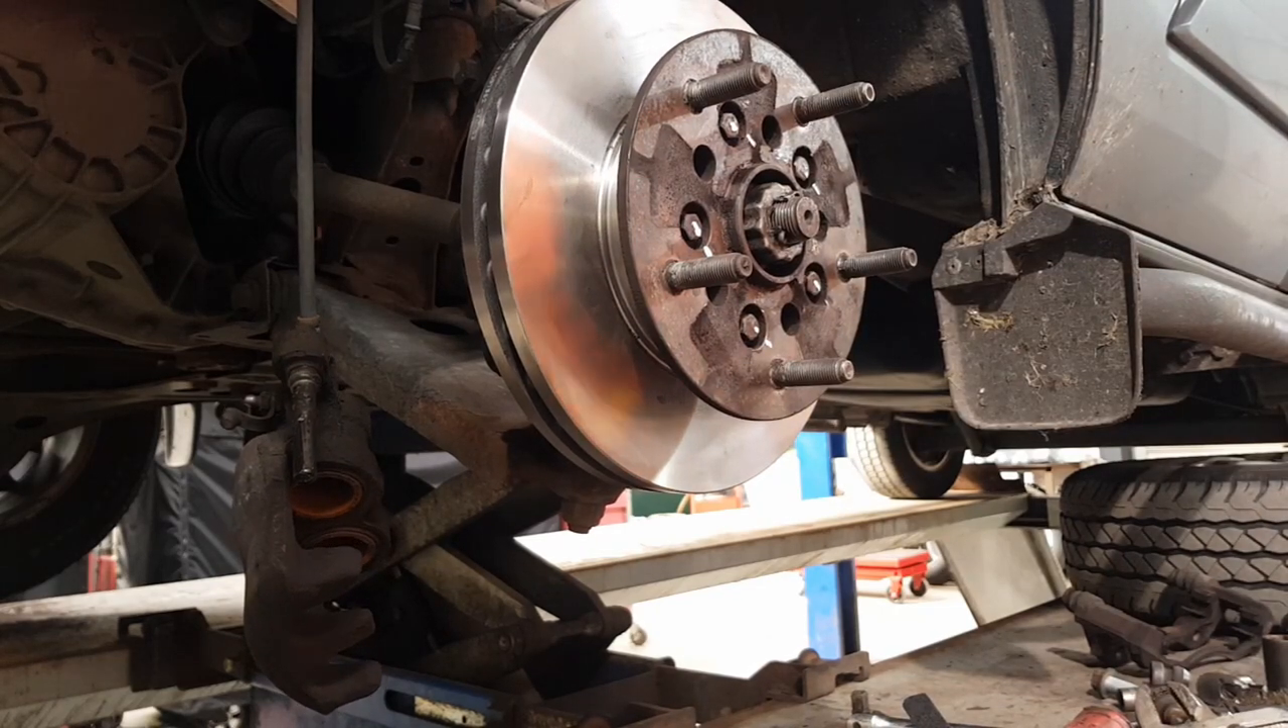That's the hub back assembled.